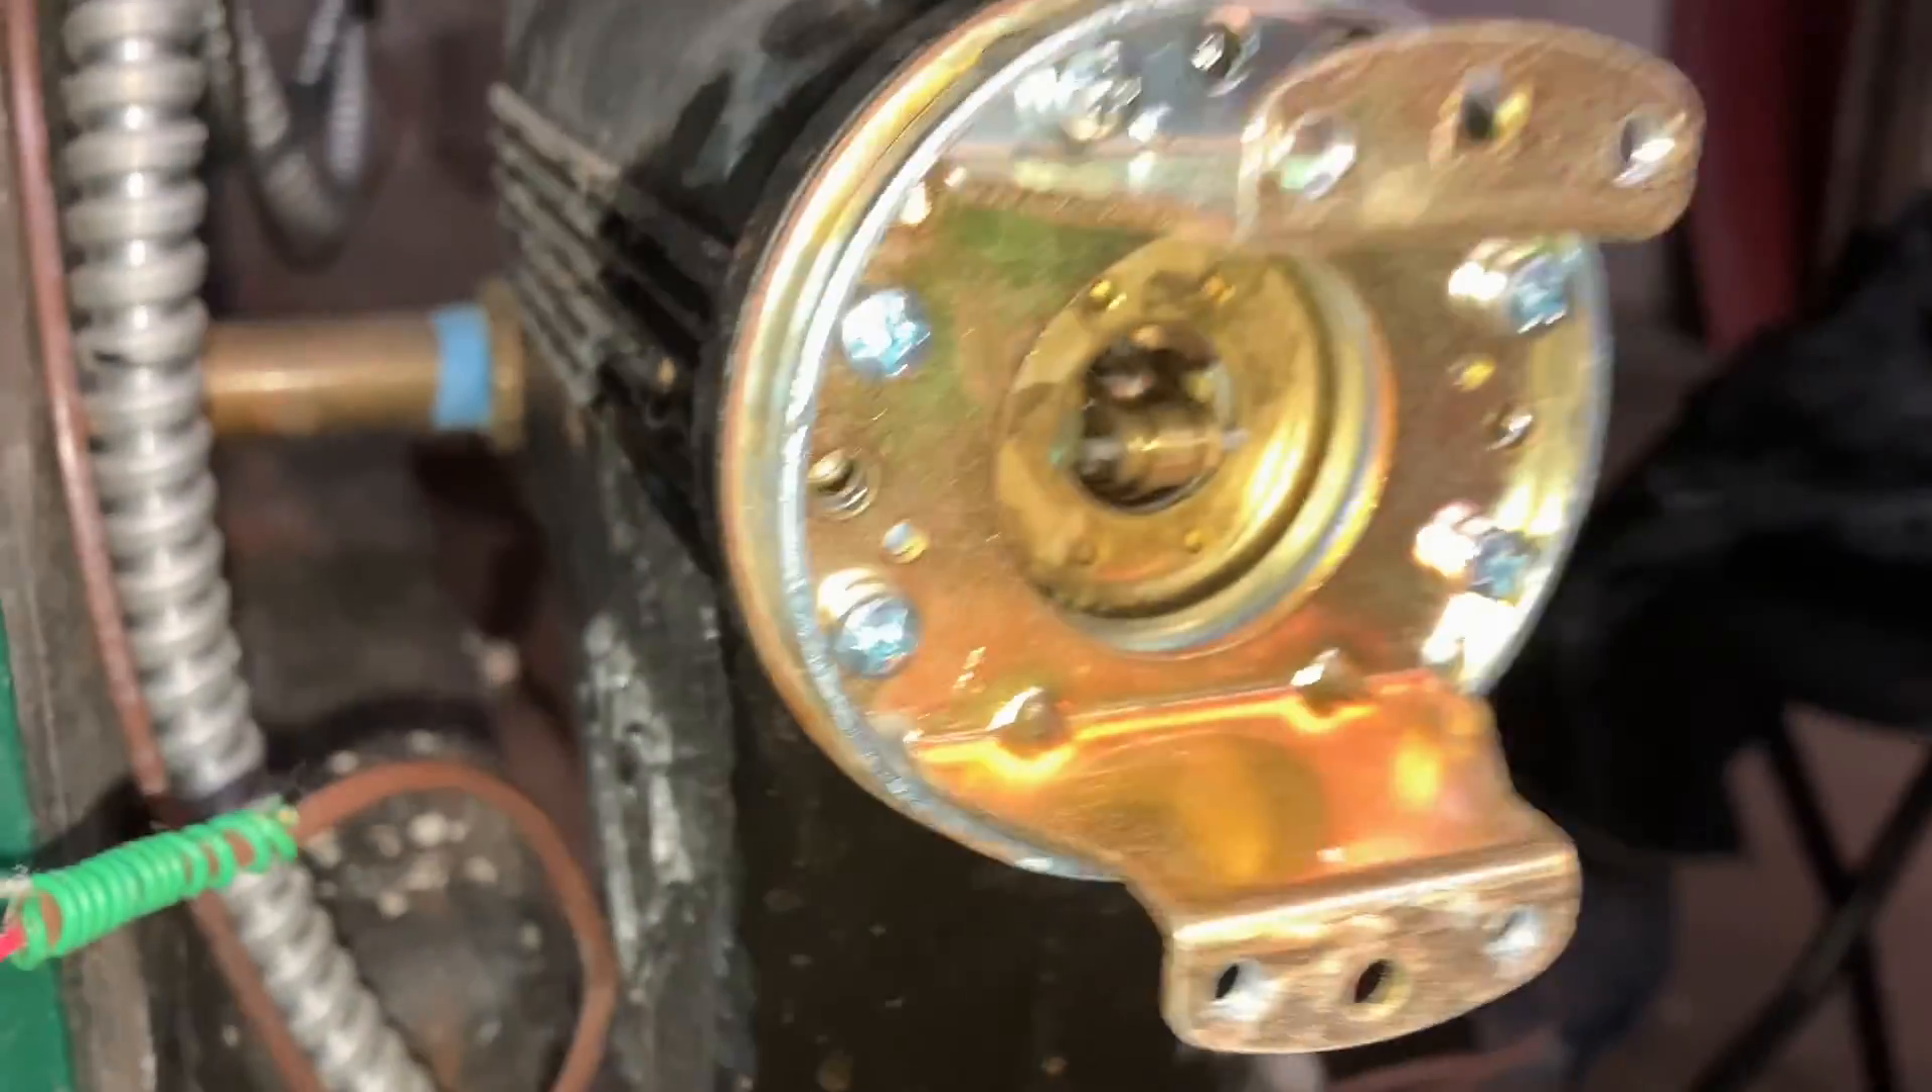And this is the mounting plate back on.